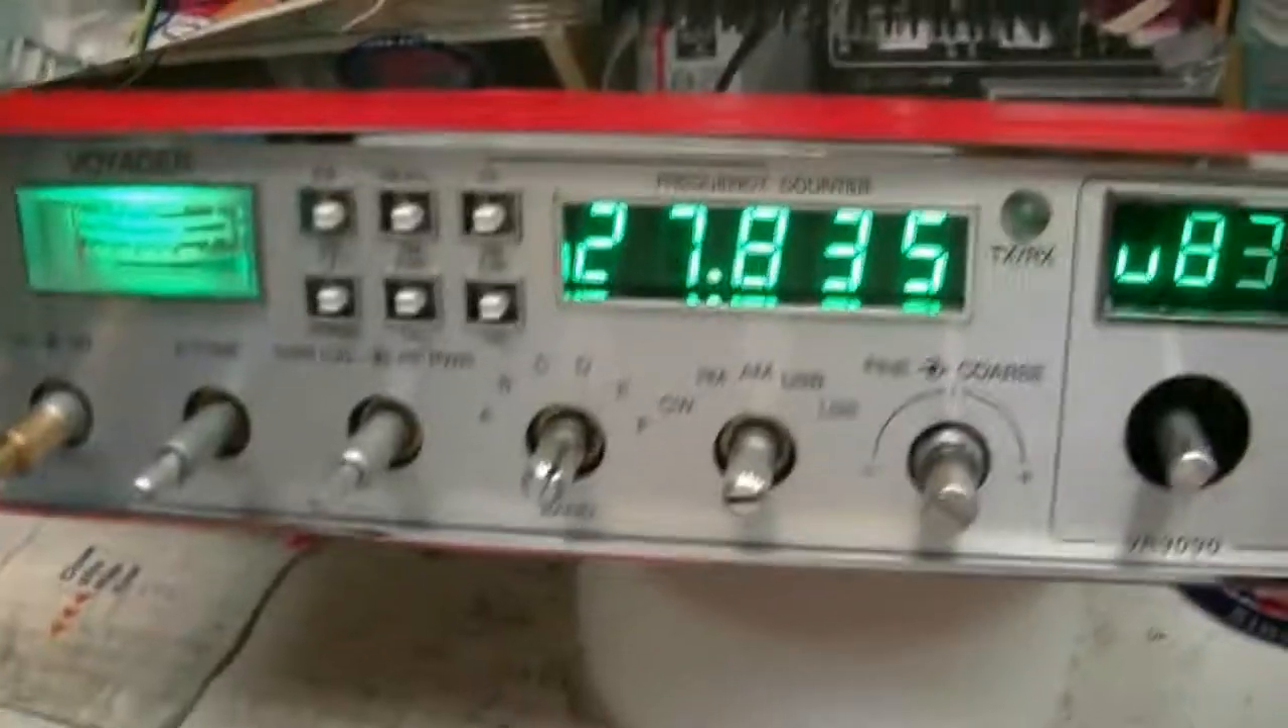I'm not going to put the knobs on because I'm waiting on the decal.